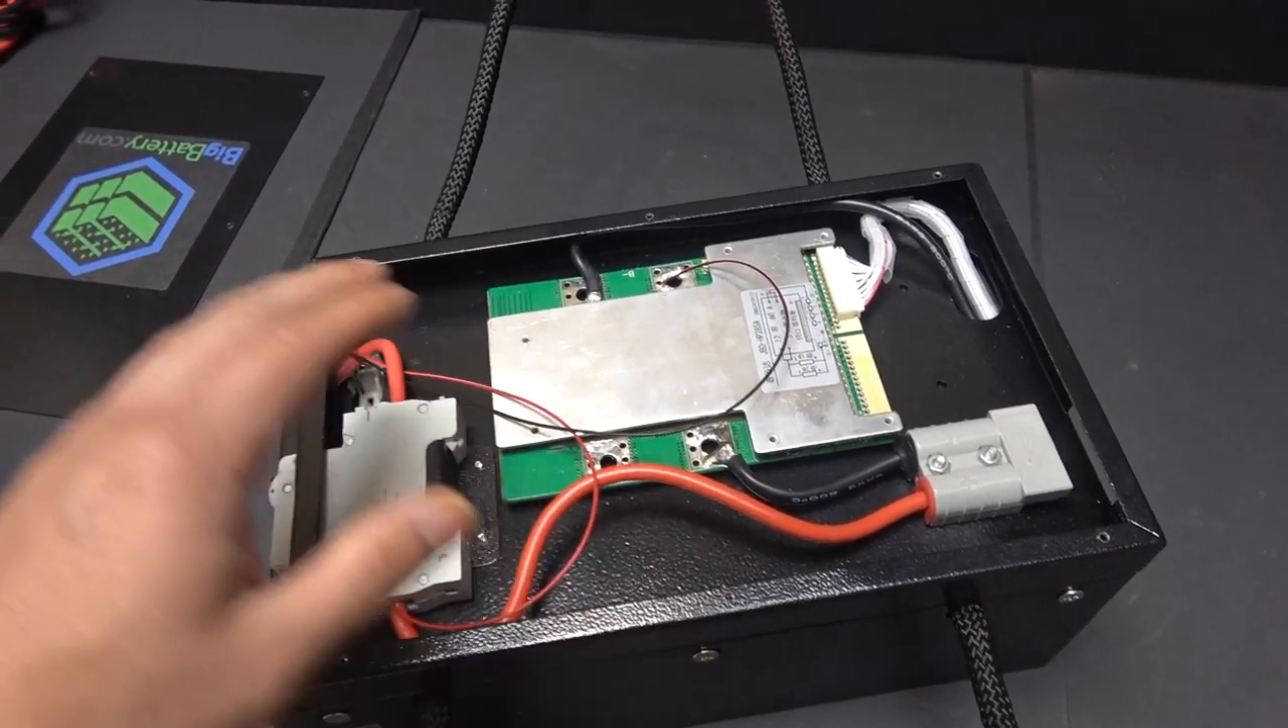So here is the inside of the battery with the top cover off.